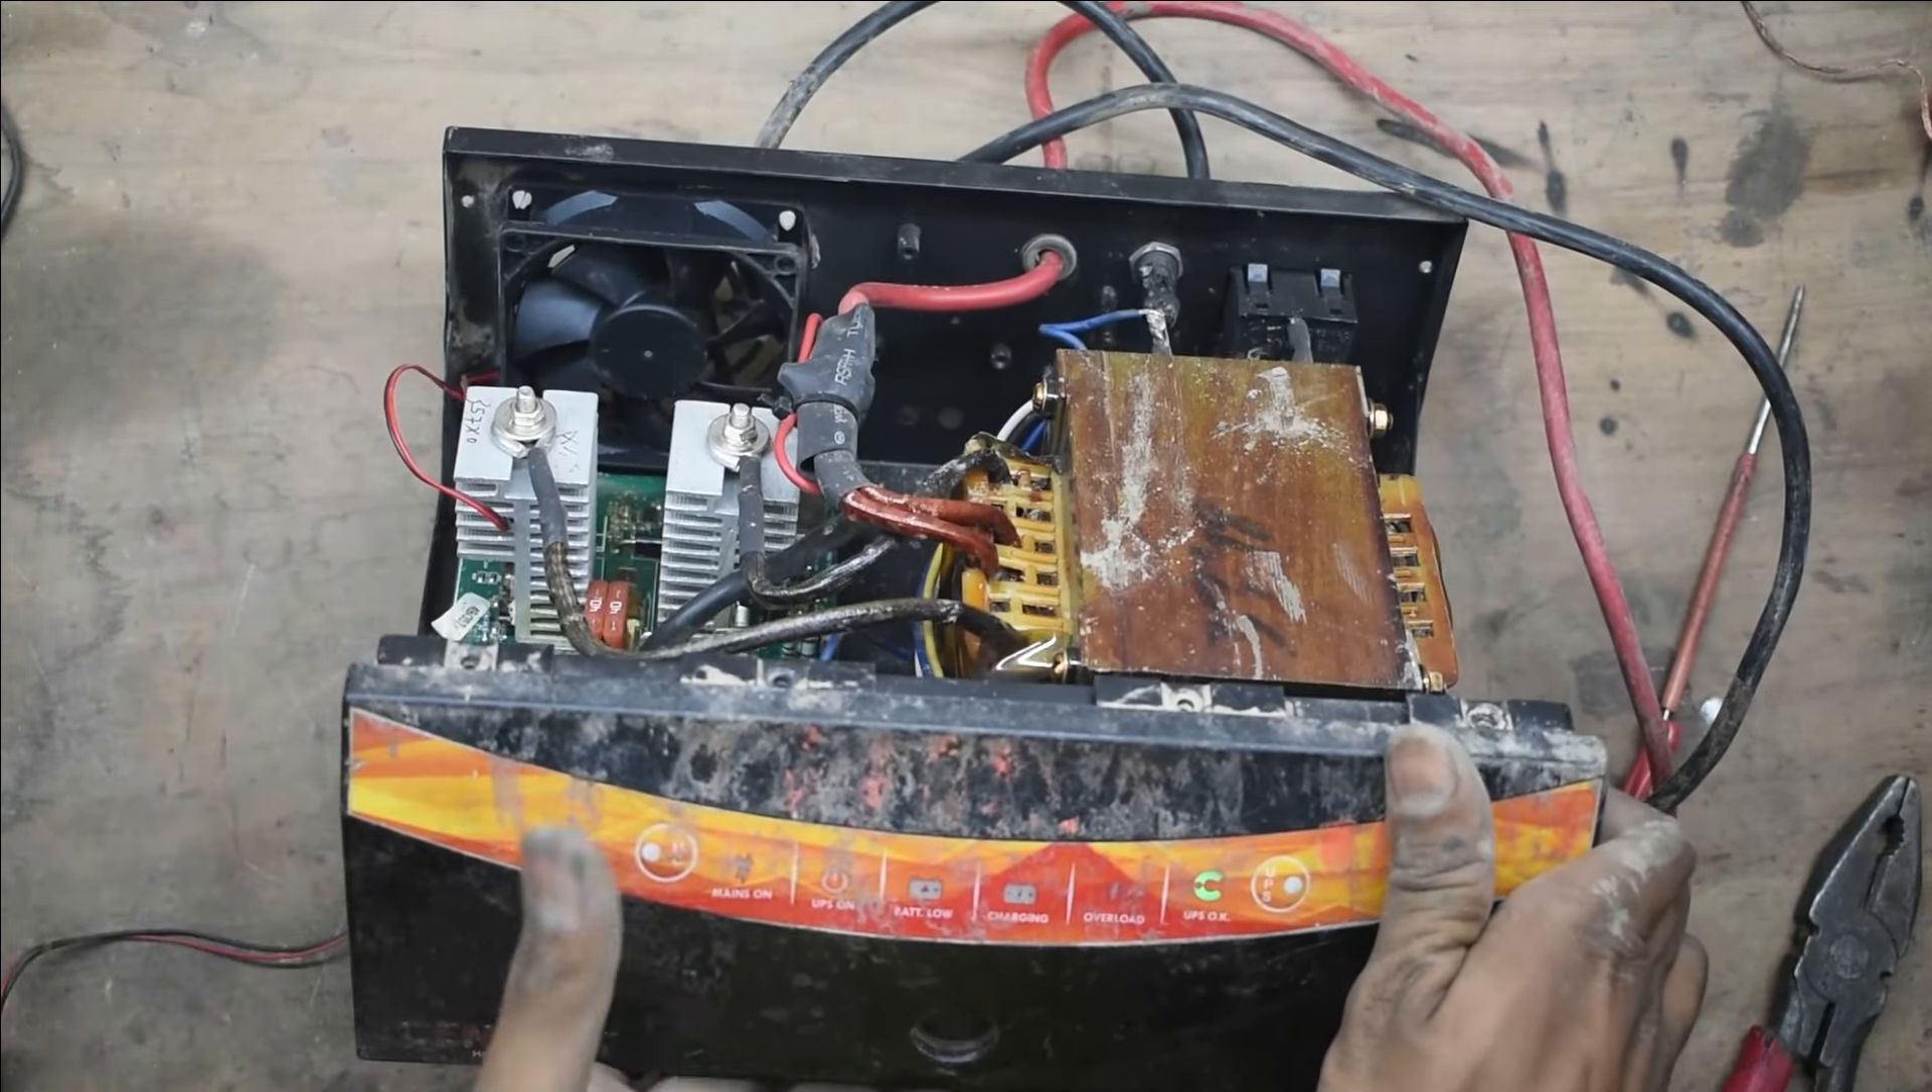चलिए इनवर्टर में हमारी फैन वगरा भी लग चुके हैं।